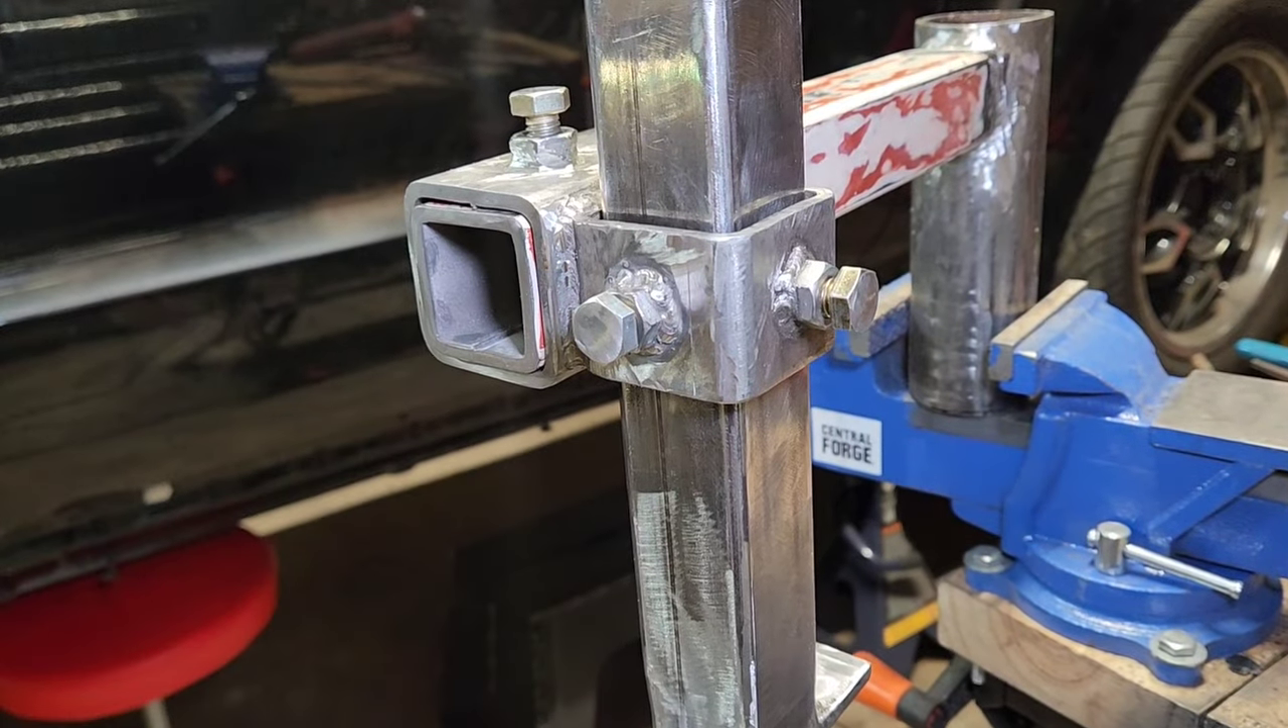So one more thing, I put two set screws, one on each side.